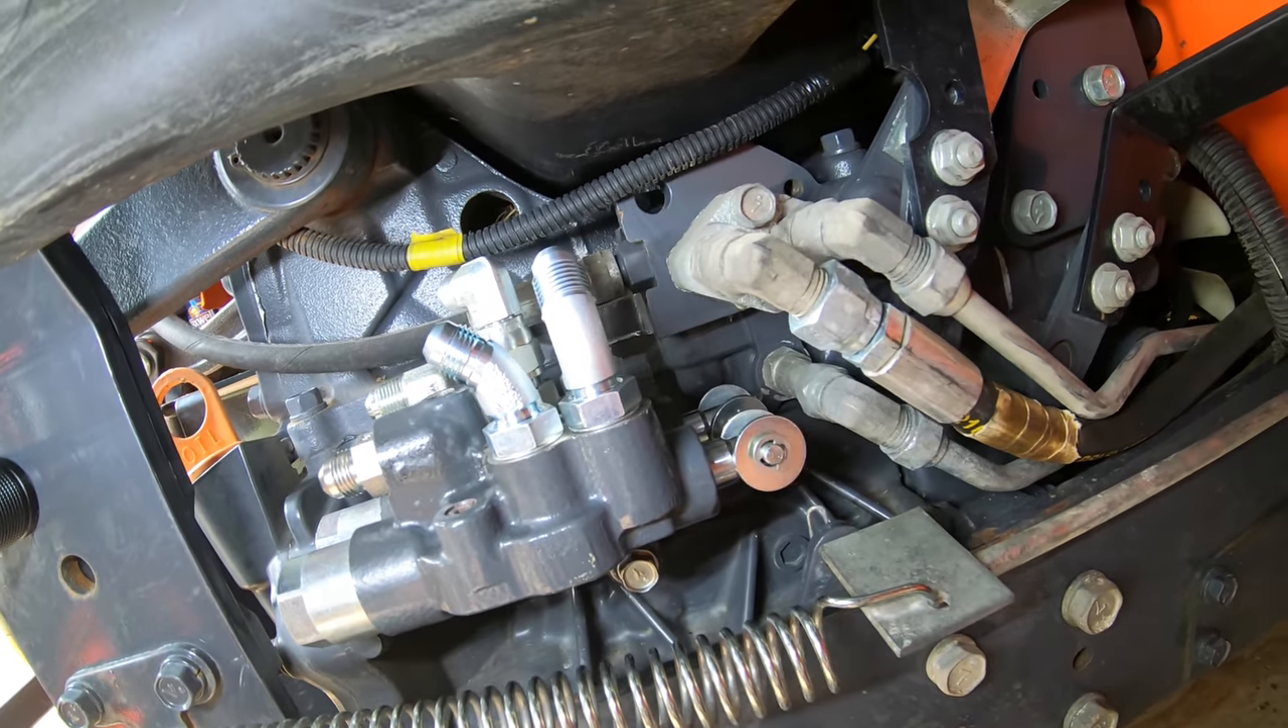Okay, so now we've got the block all mounted in place.